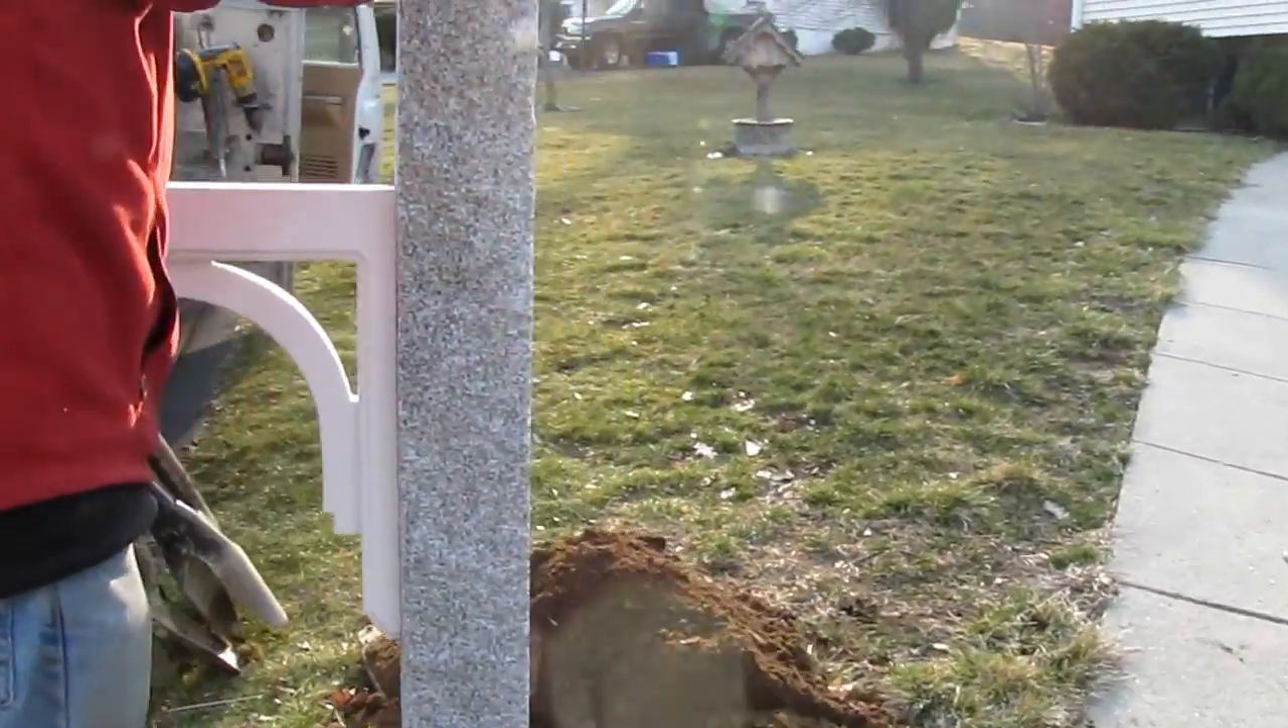The granite post is in the ground and the brace is installed.